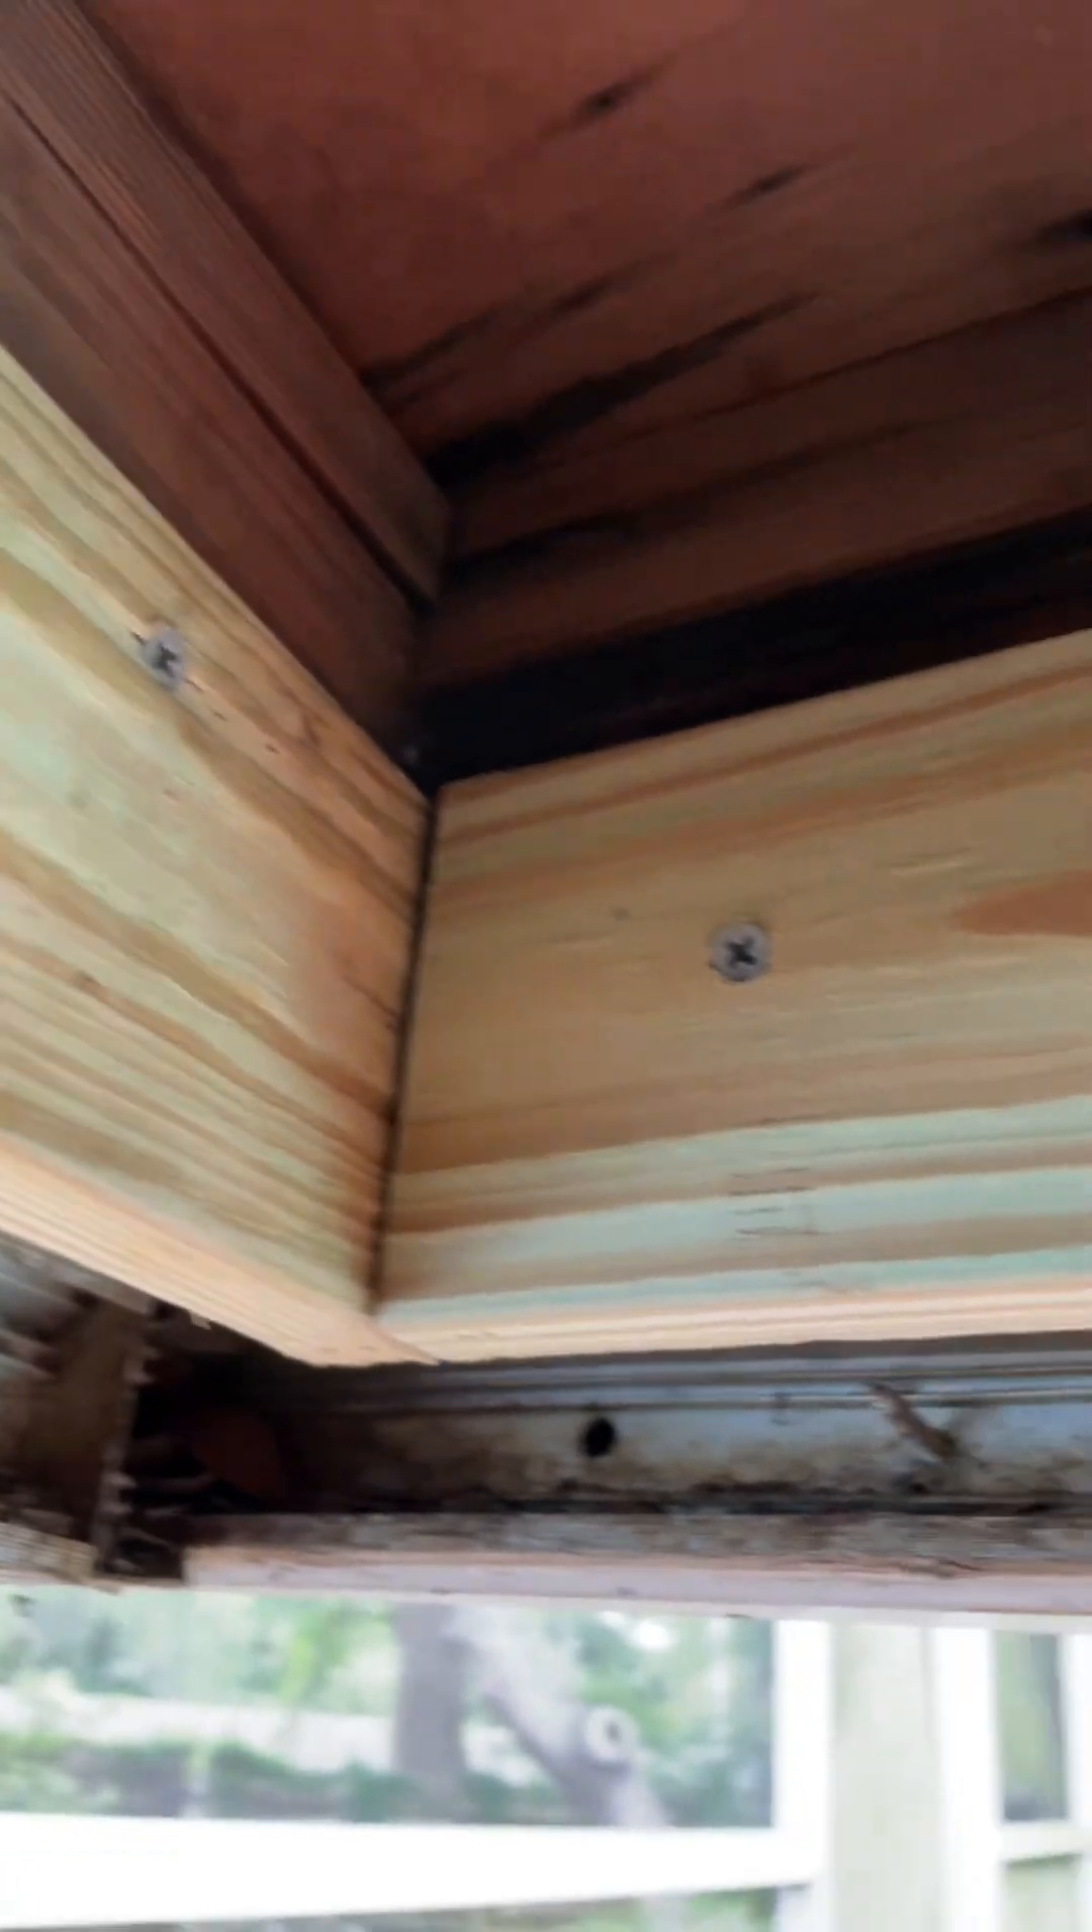Now, to give you a better idea of what I'm doing, I've got my 1x4 scabbed on. I've screwed it in all along there.